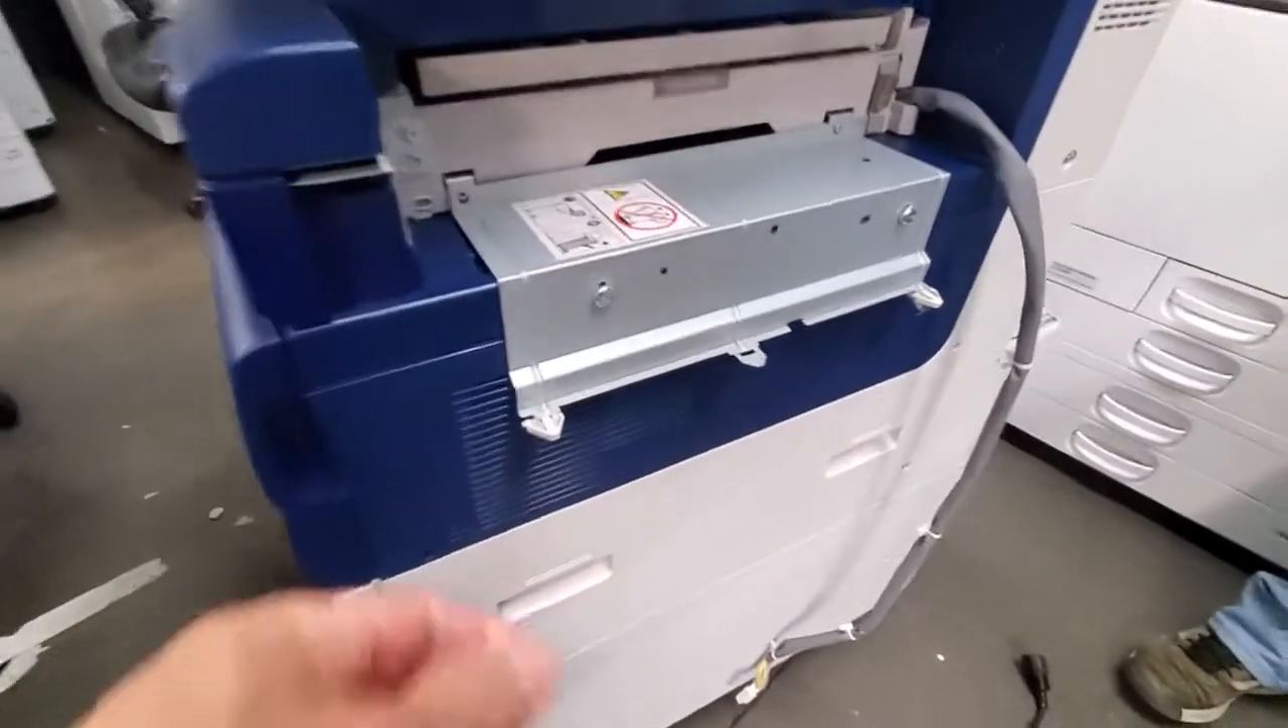So there we have our bracket installed.